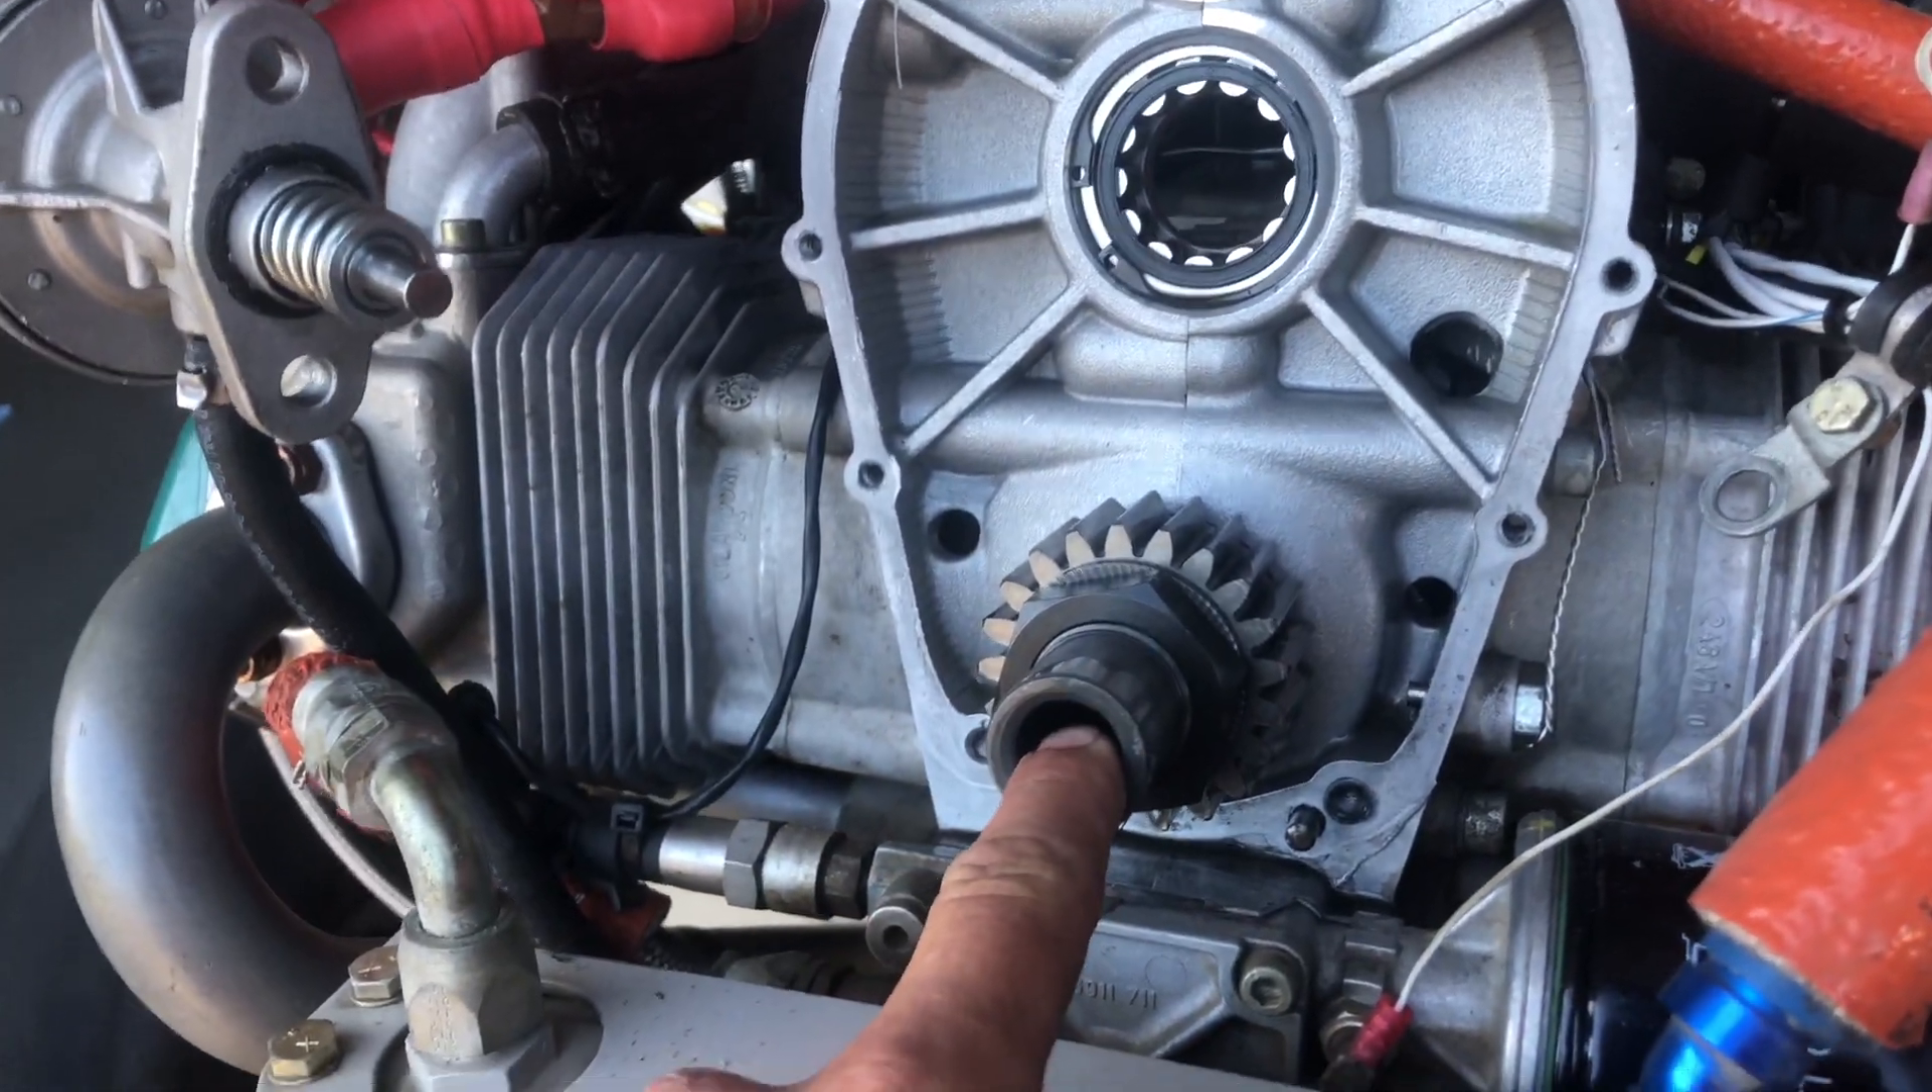This gearbox is removed we have the PTO end of the crankshaft exposed.